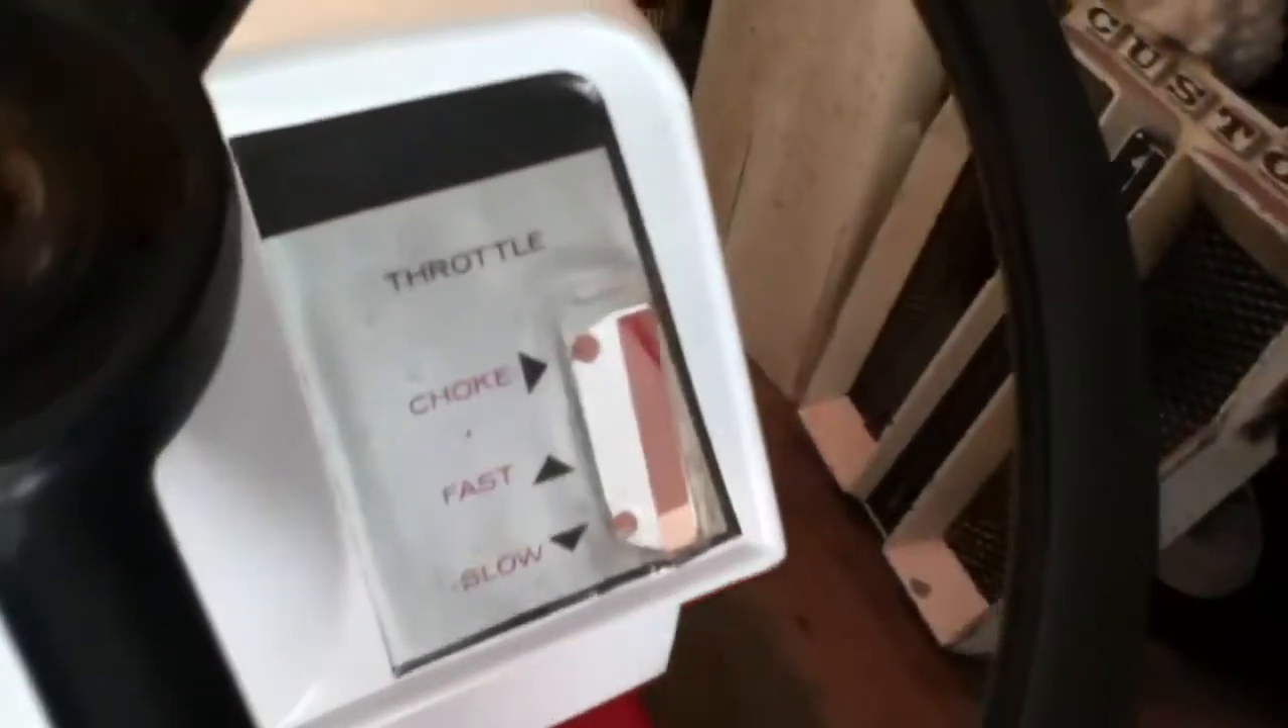I got these dash decals glued back on there.